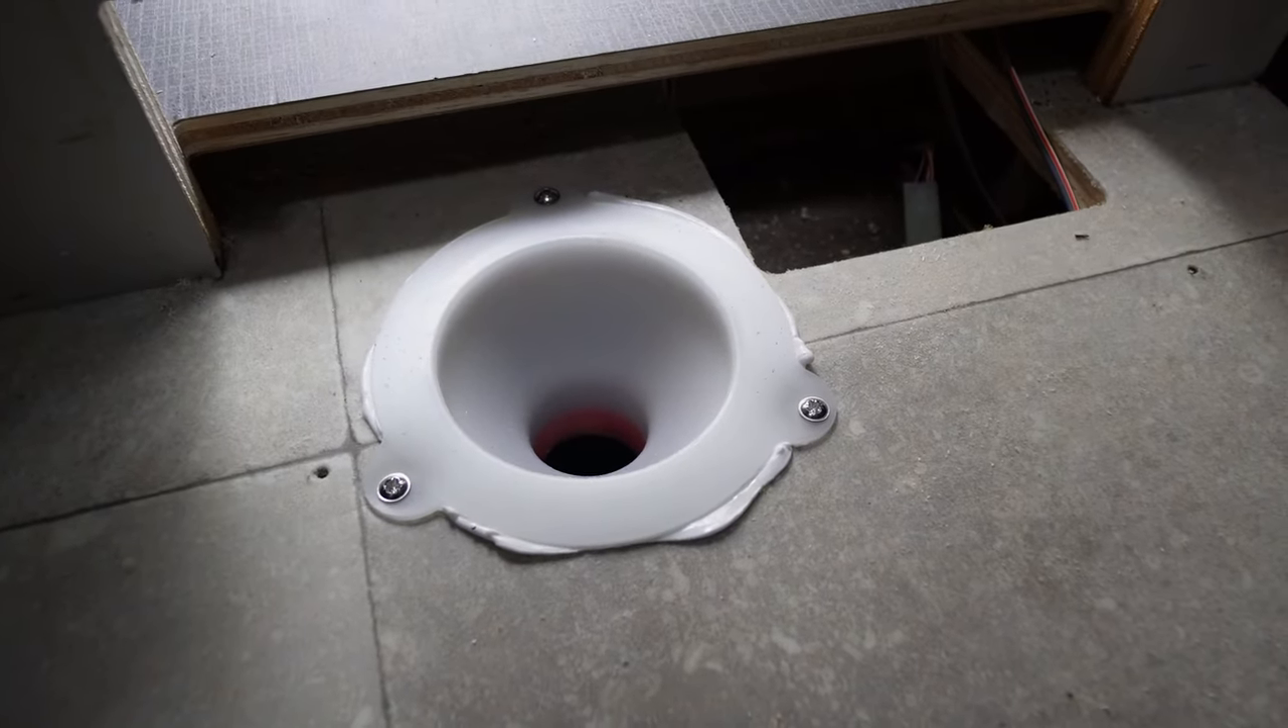And Phil has now fitted this vent in the floor. It's all siliconed in and sealed in there nicely.